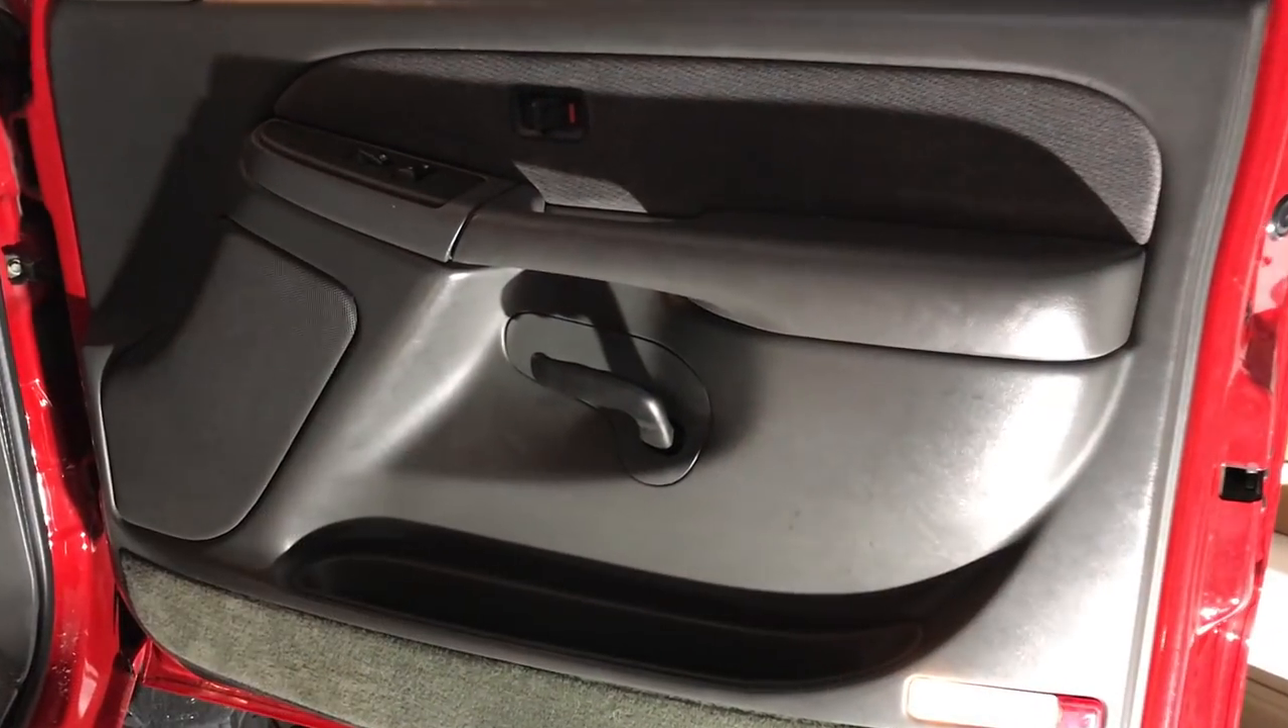Okay door panels all back on all back together just in a reverse order.